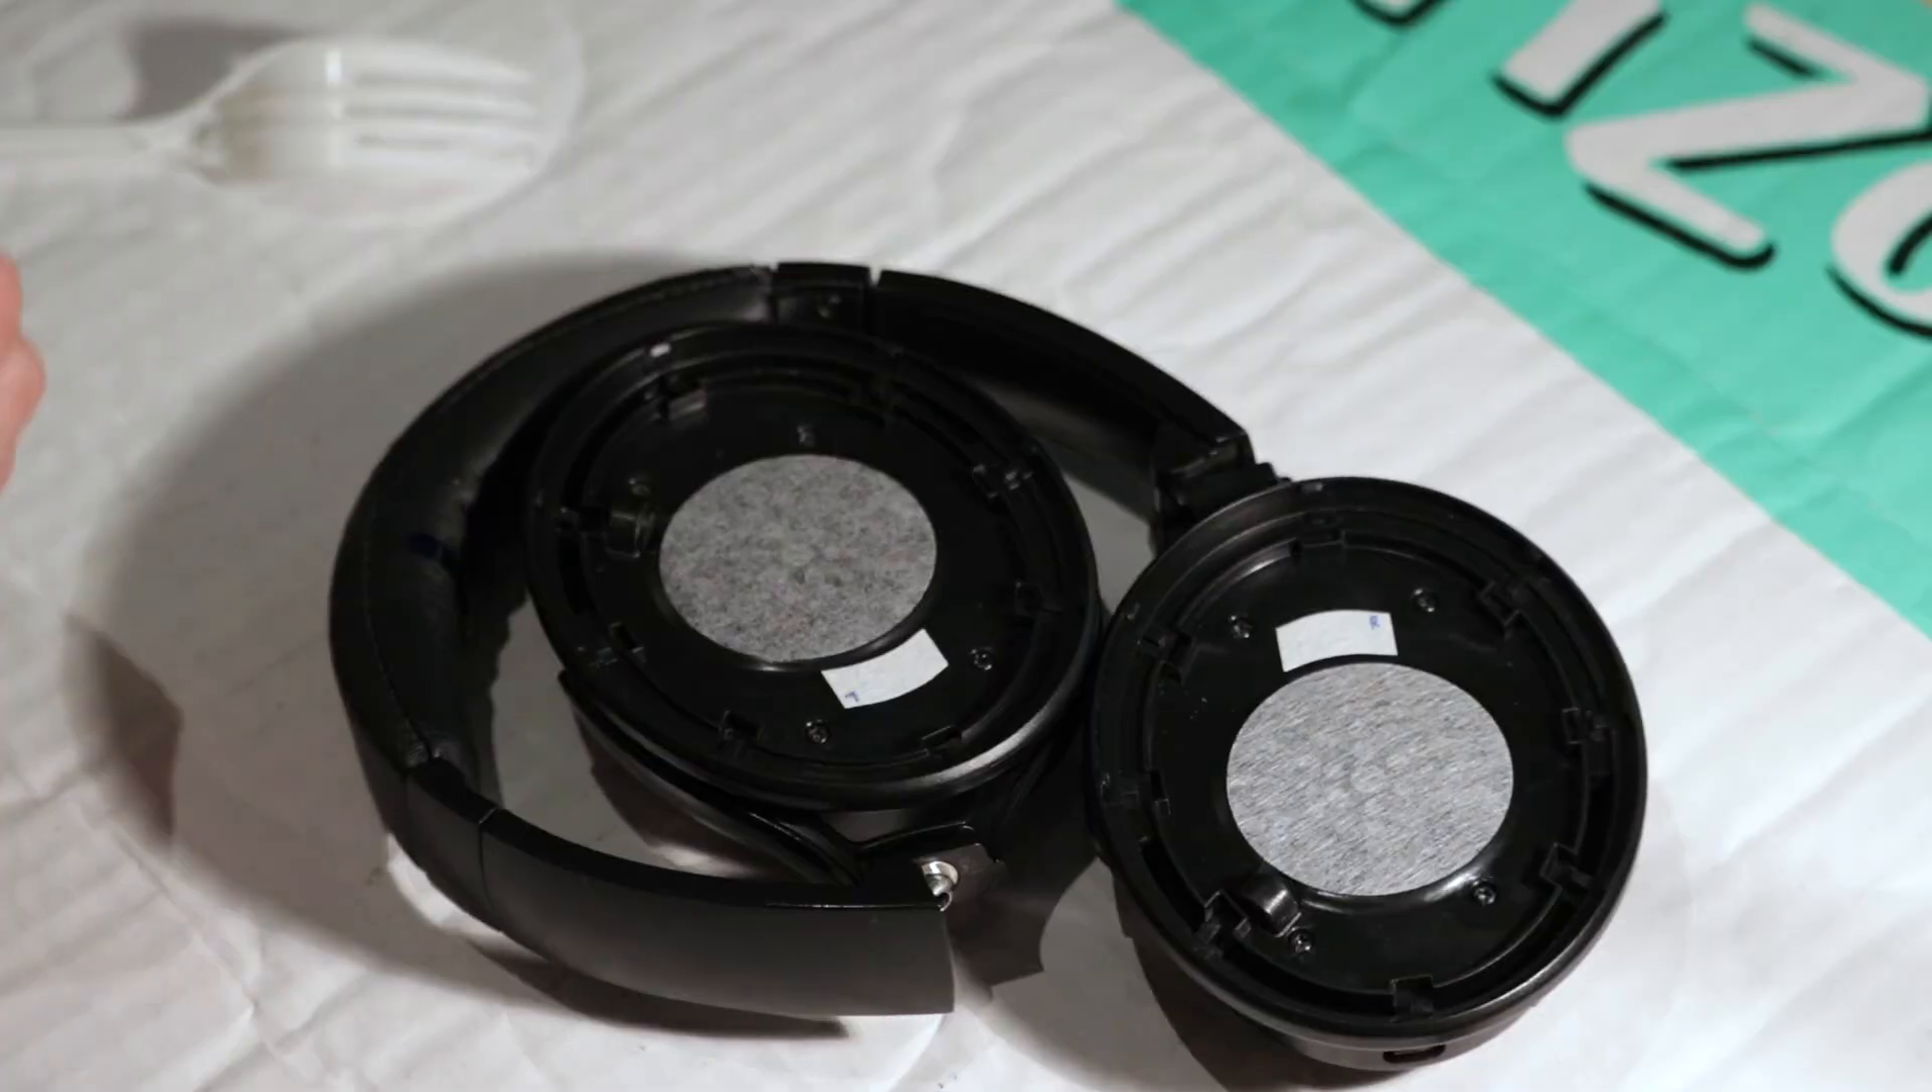The only thing left to do is put these pads back on.